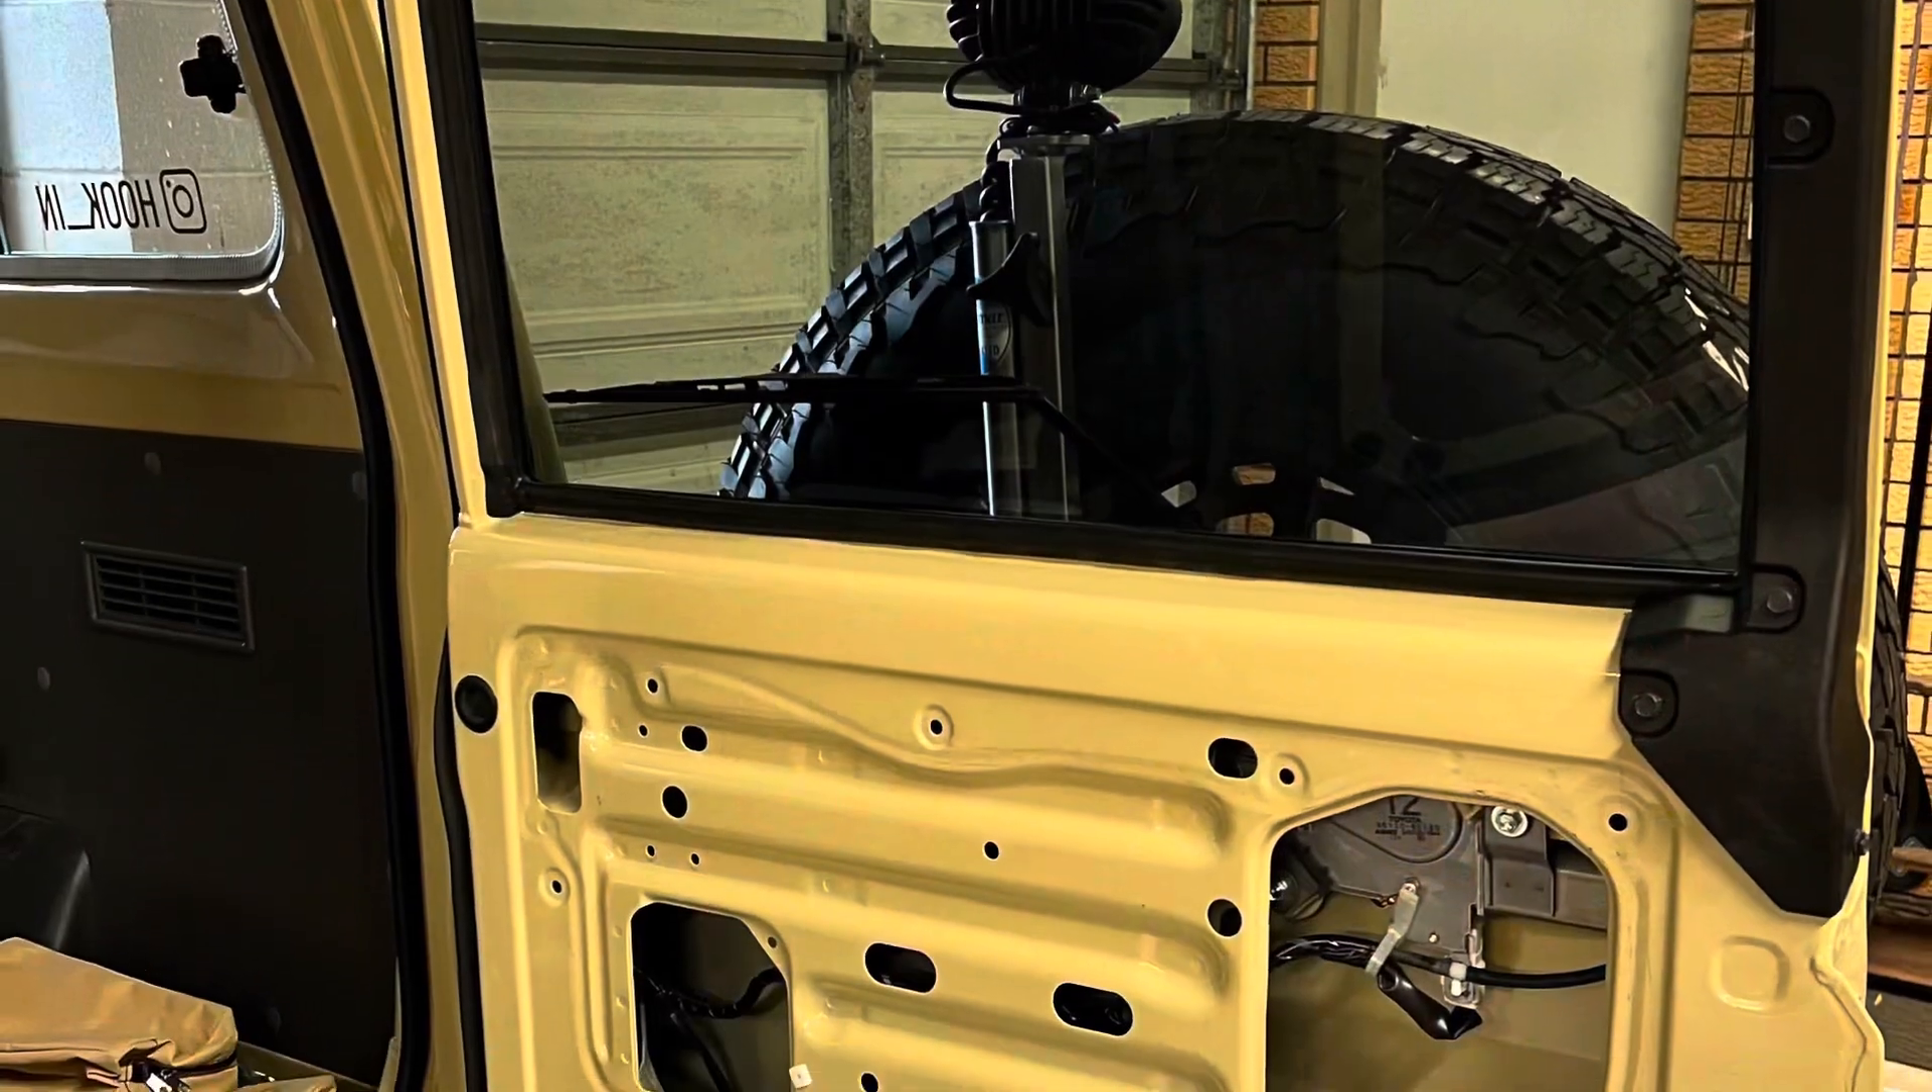So we've removed that door card just exposing that inner door panel.